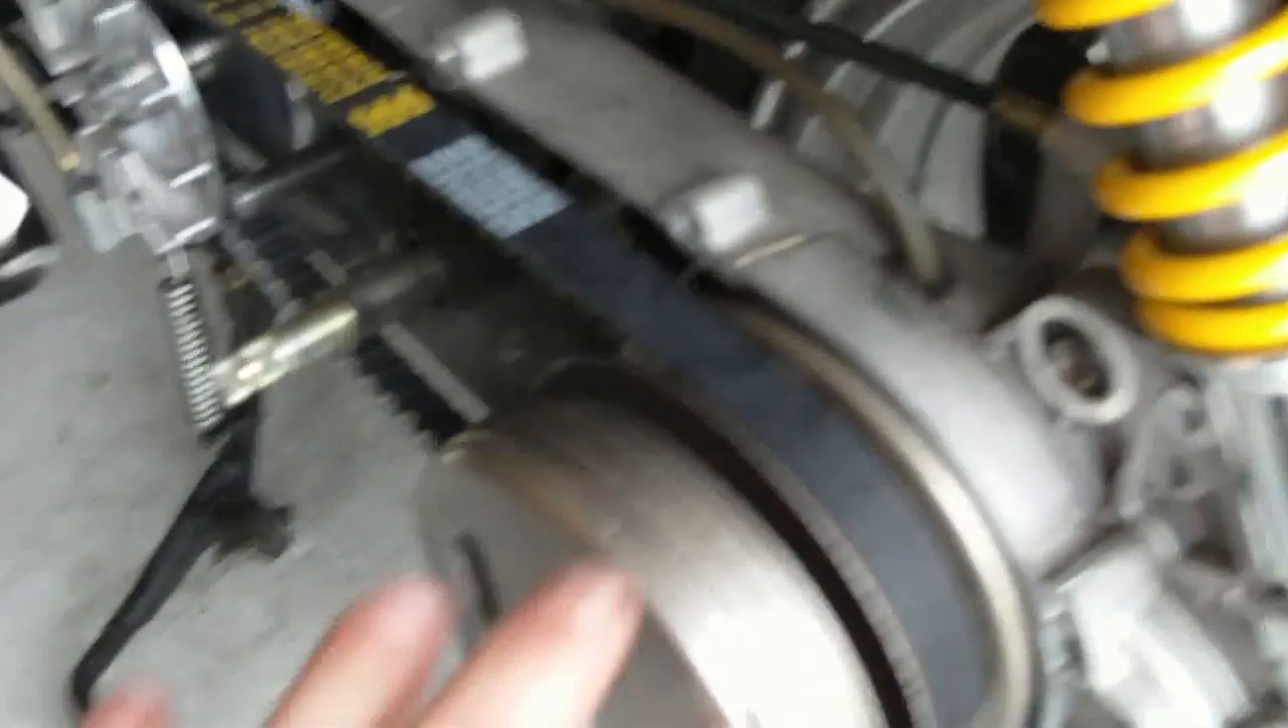There it is. The new belt is now on.